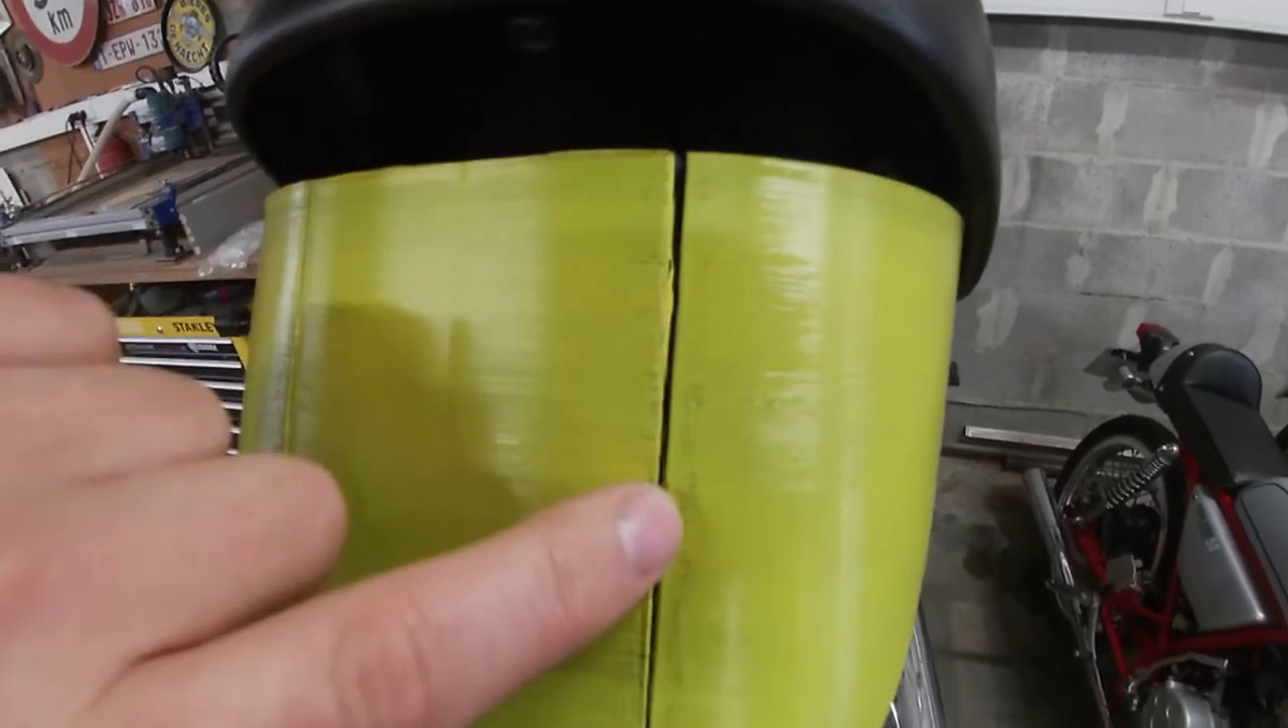The only thing i will have to fix is i think the printed part is a bit bigger than the opening in the seat and i'm having a small gap here.